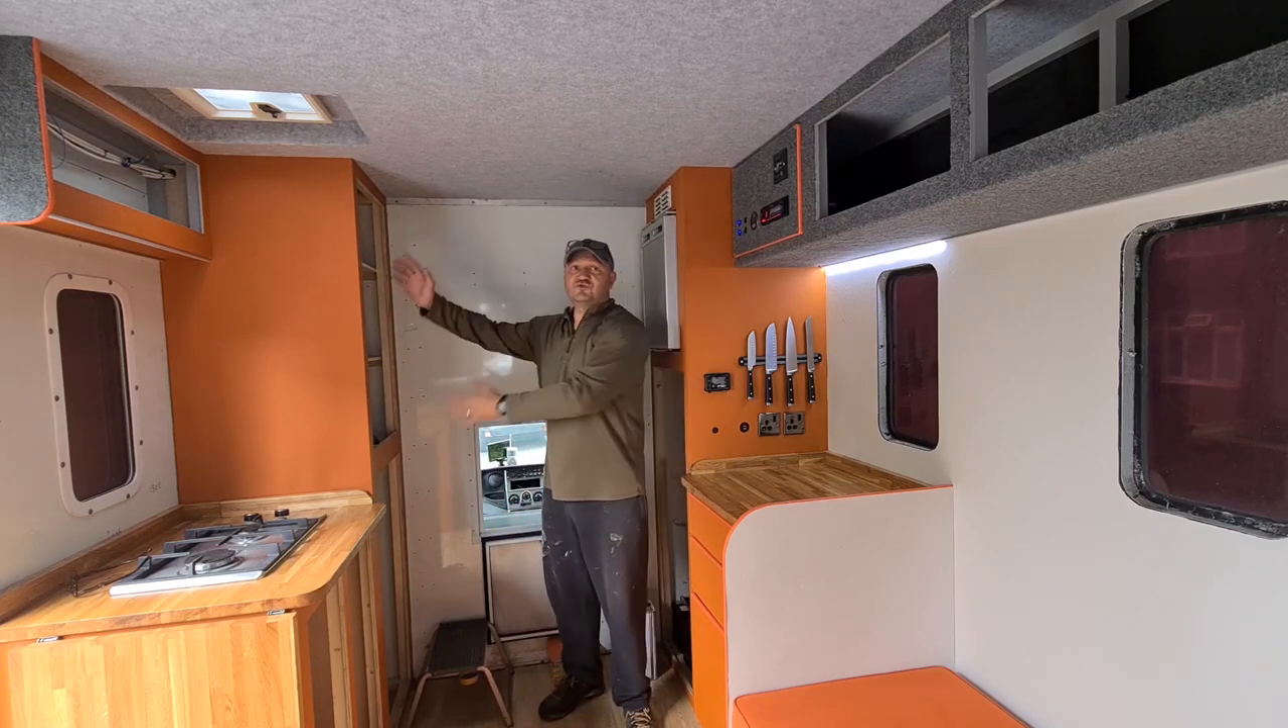The van is pretty much done now the overhead locker doors have to be put on.